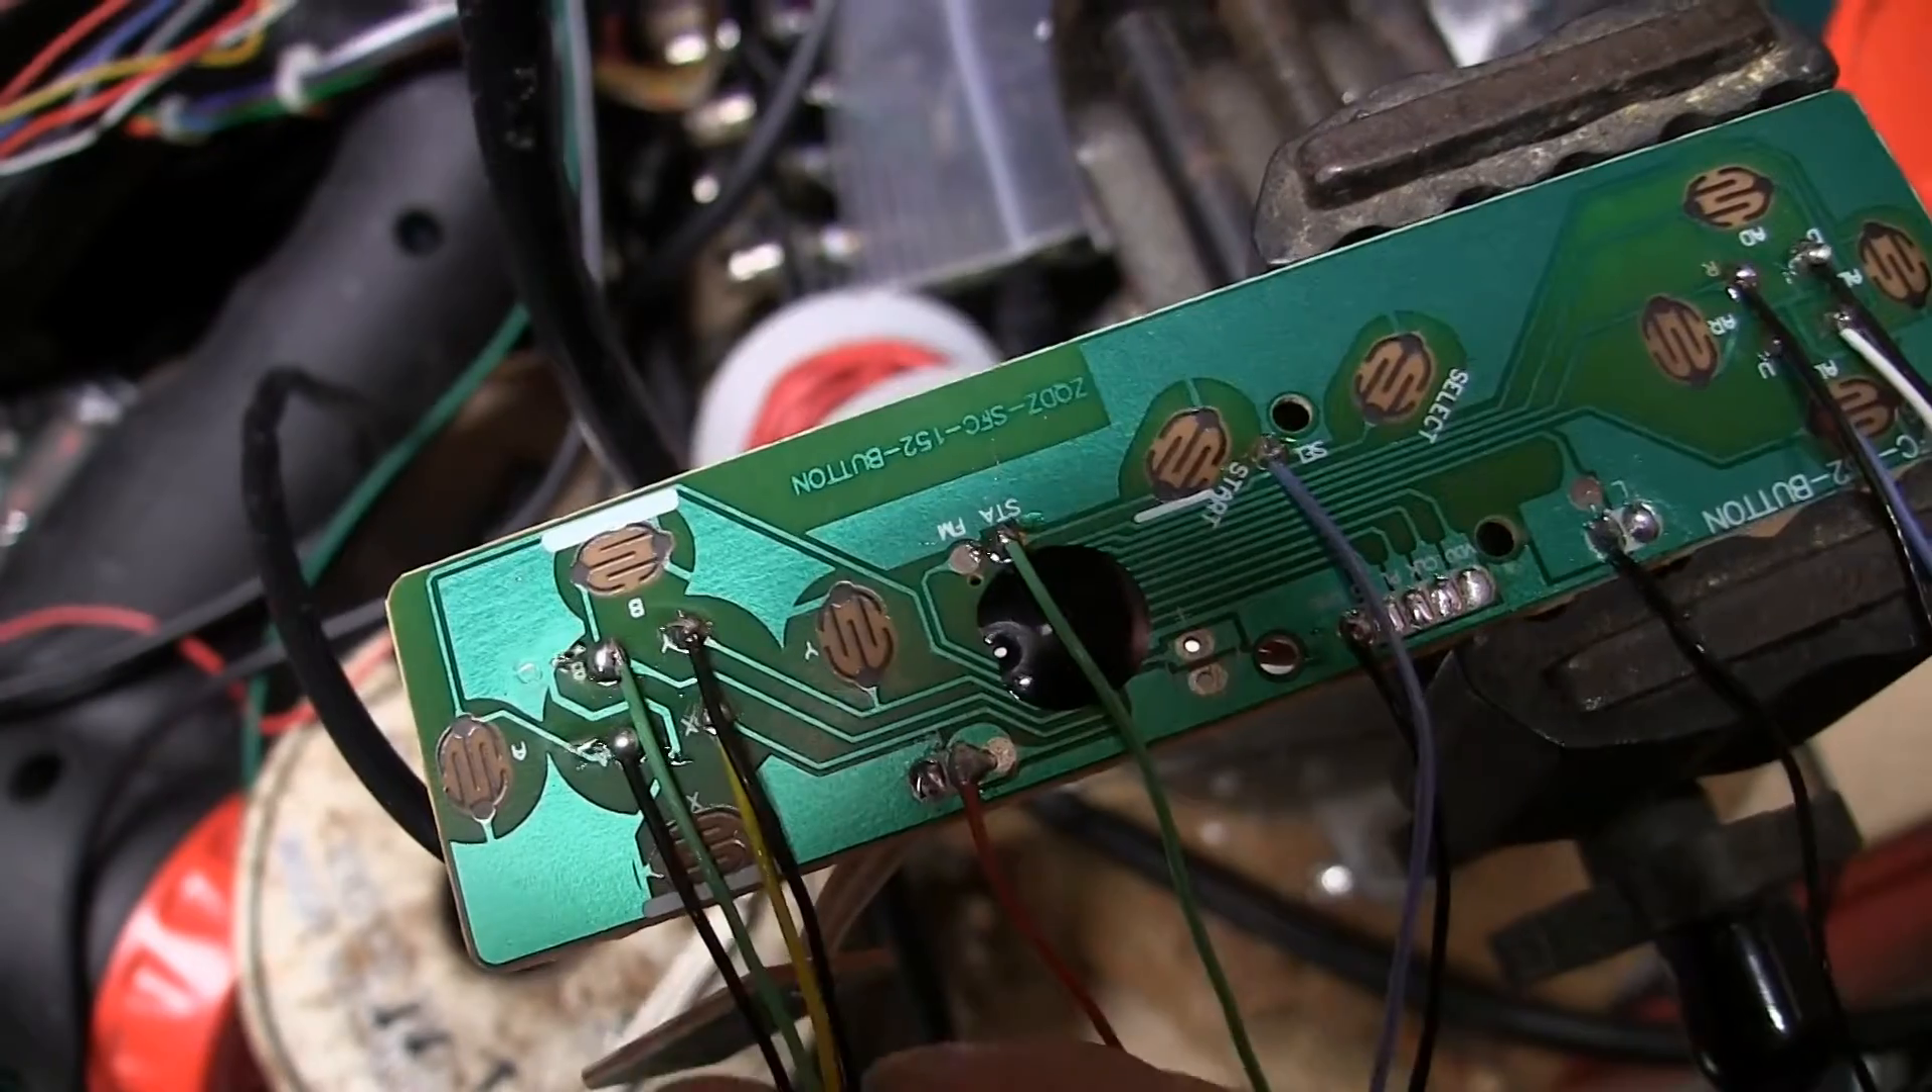So the solder stayed real good. So all the wires are hooked up.